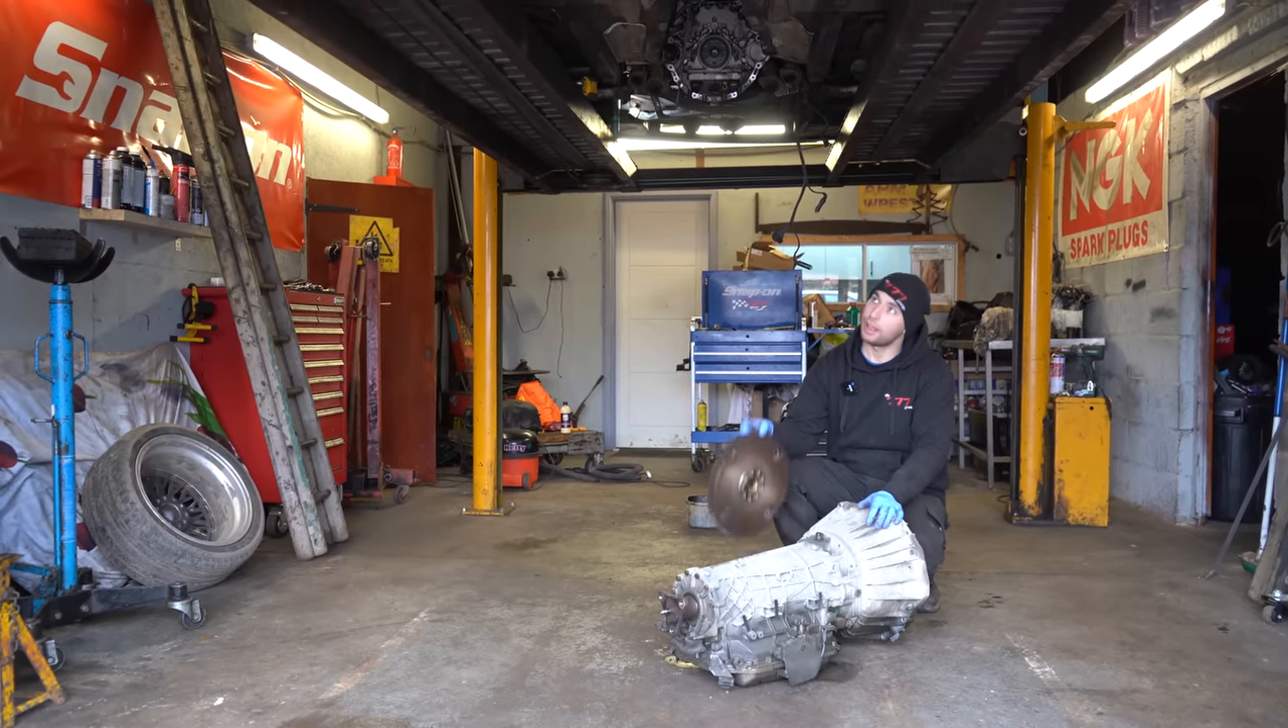As you can see we got the old gearbox out flywheel off.